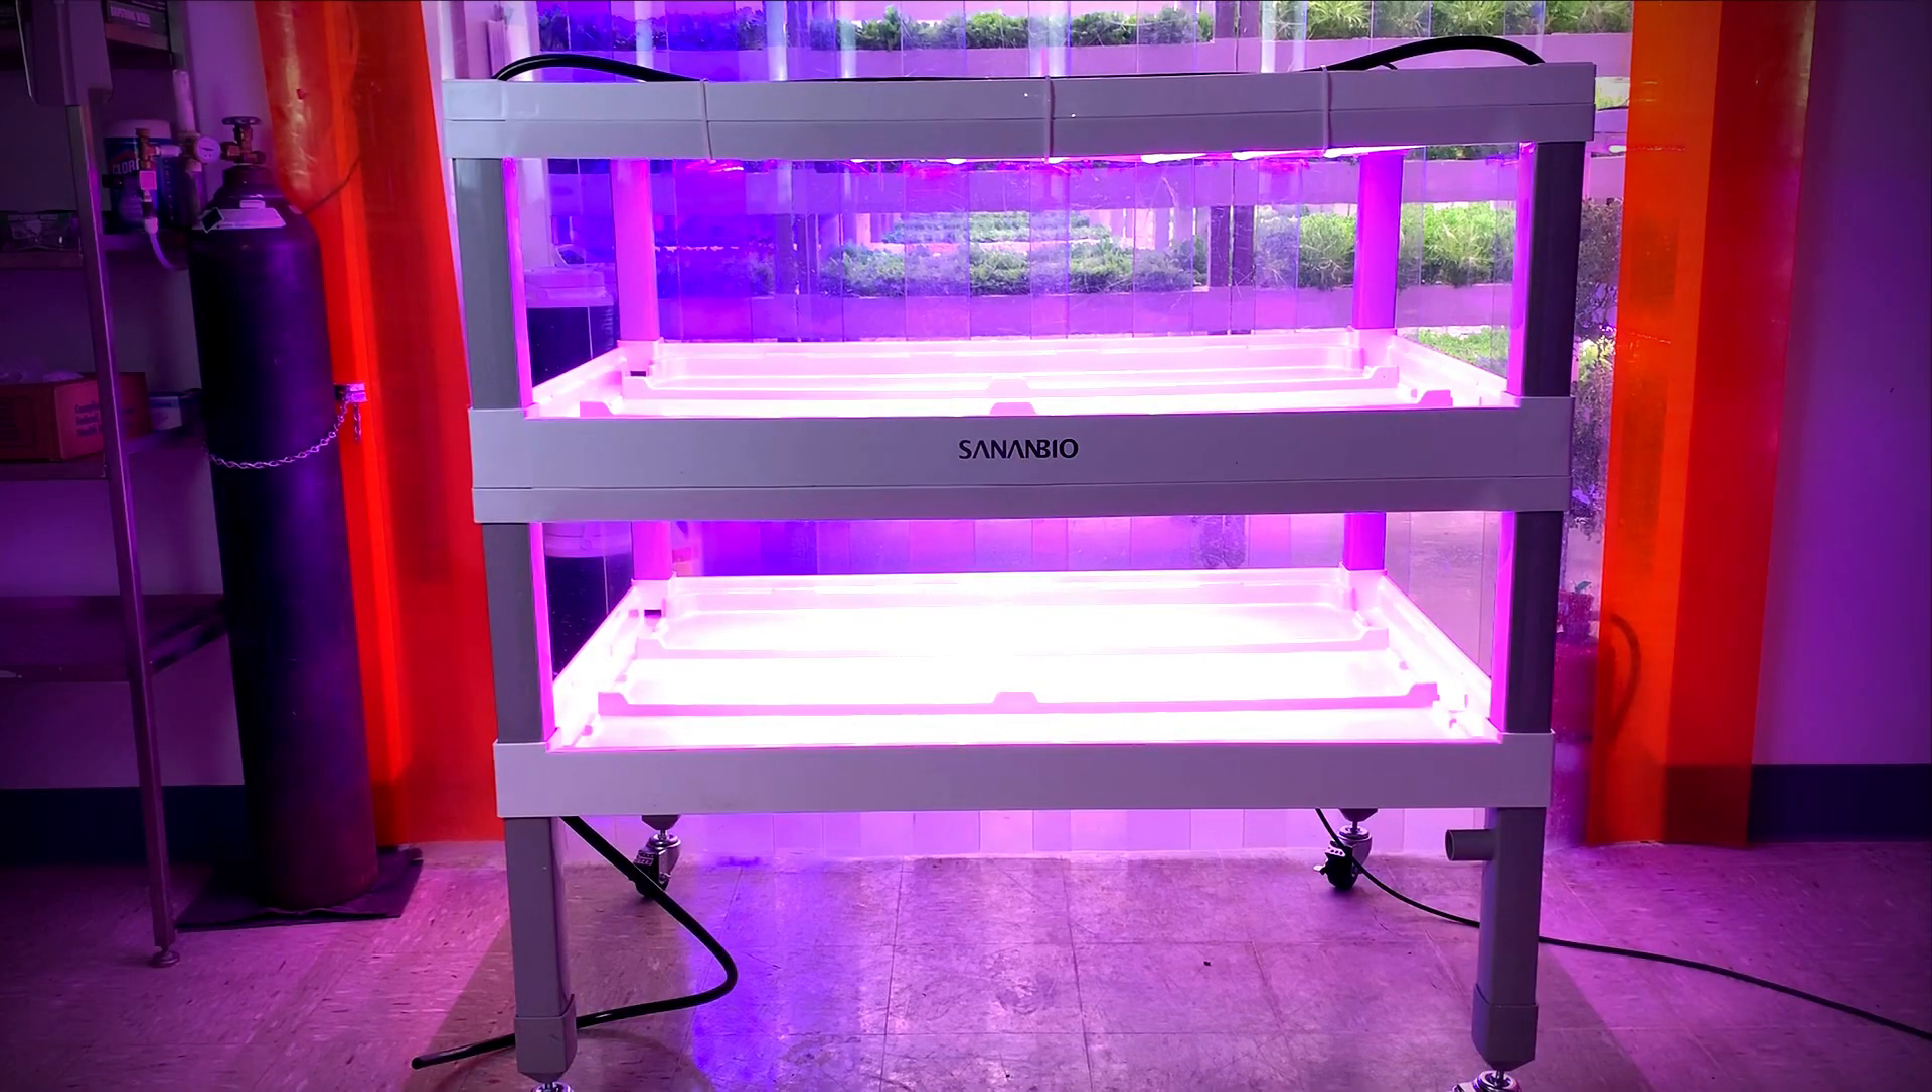This completes the assembly of a two -layer S -Kit.